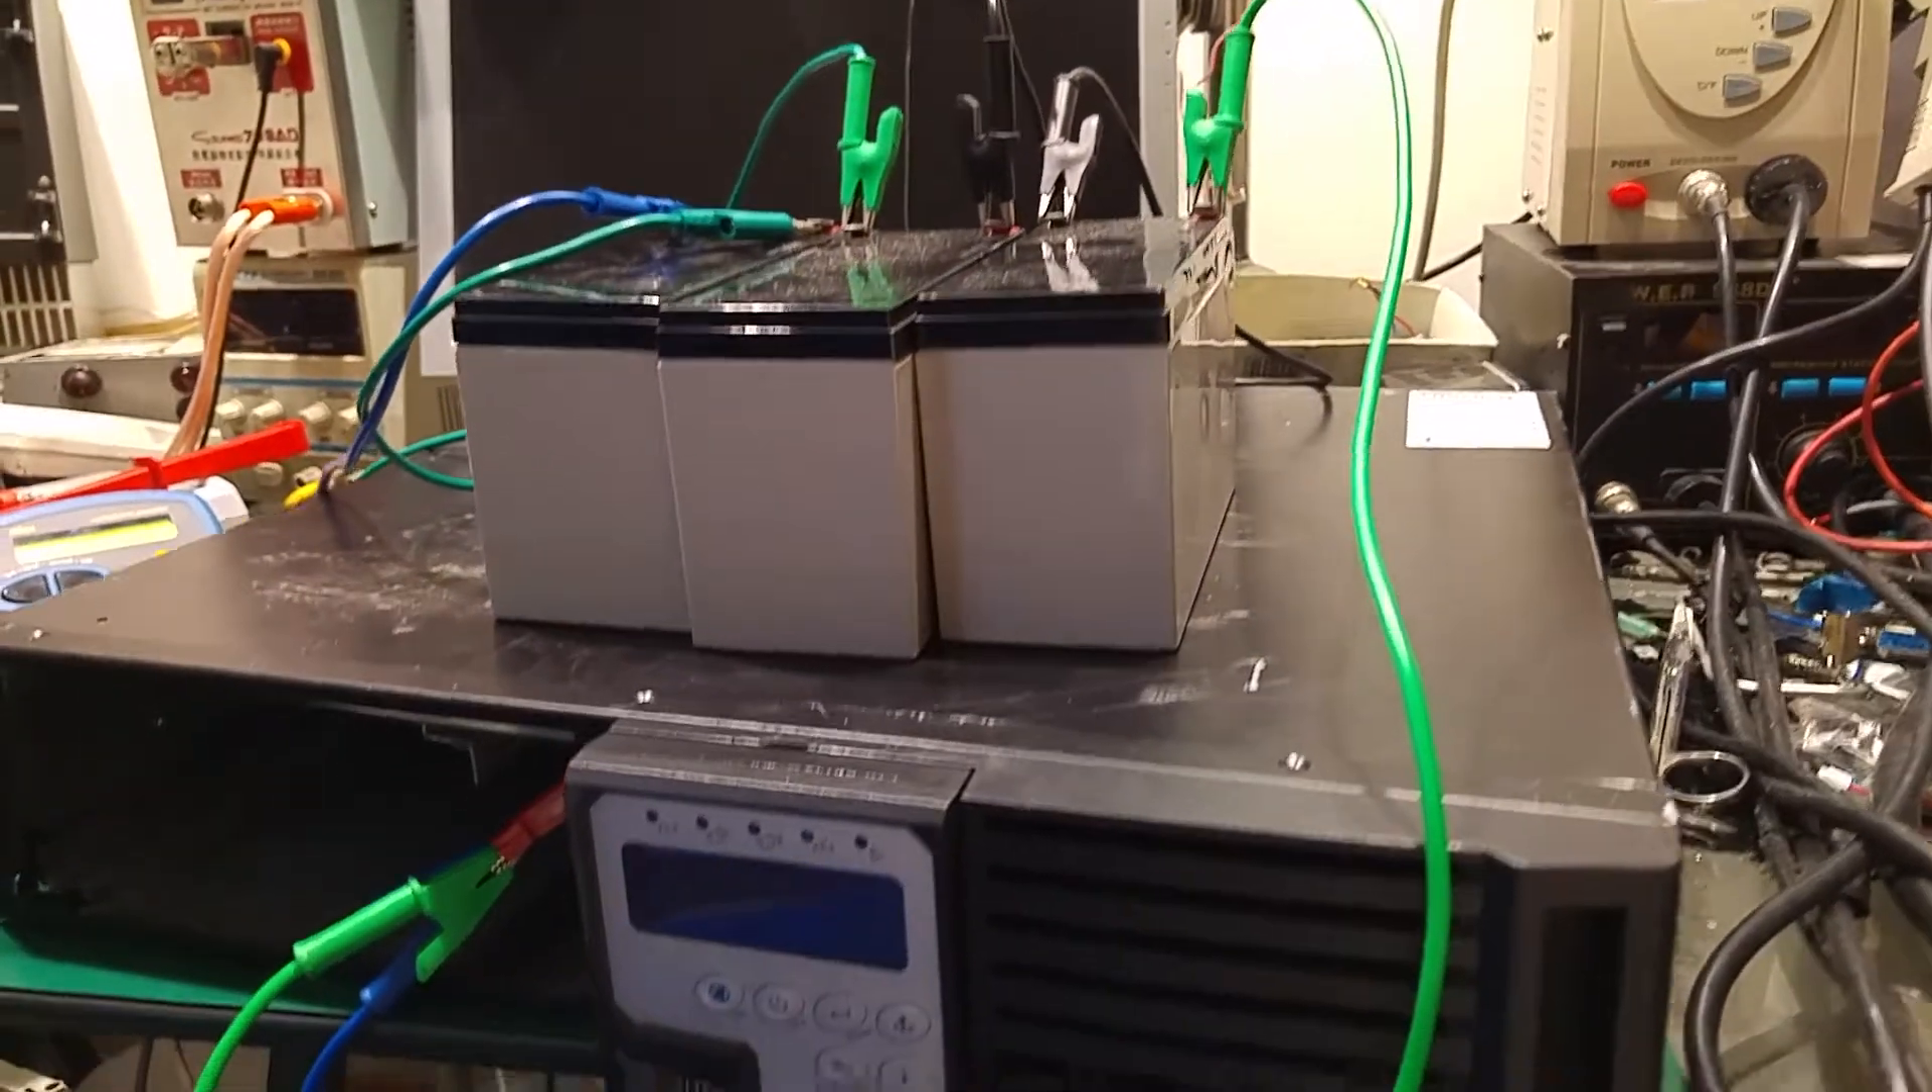Okay so as you can see we've got our battery hook up and we can try to power it on.